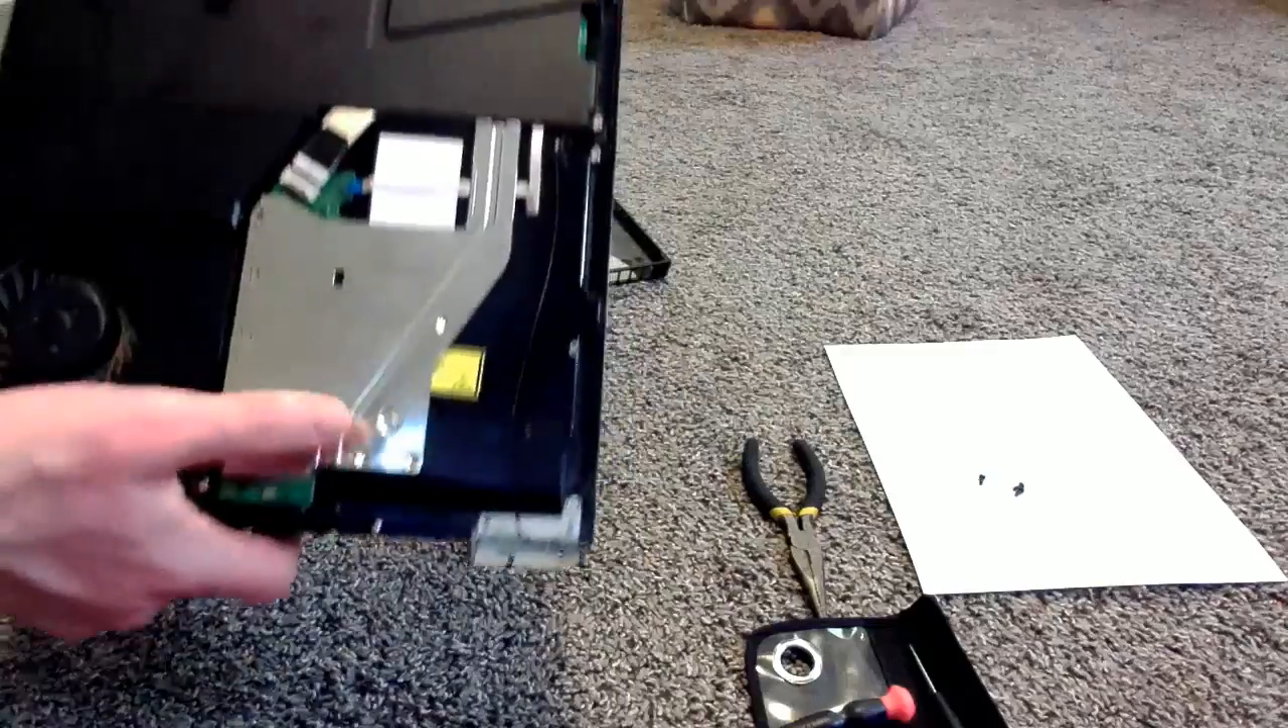So now we have the inside of our PS4 exposed.